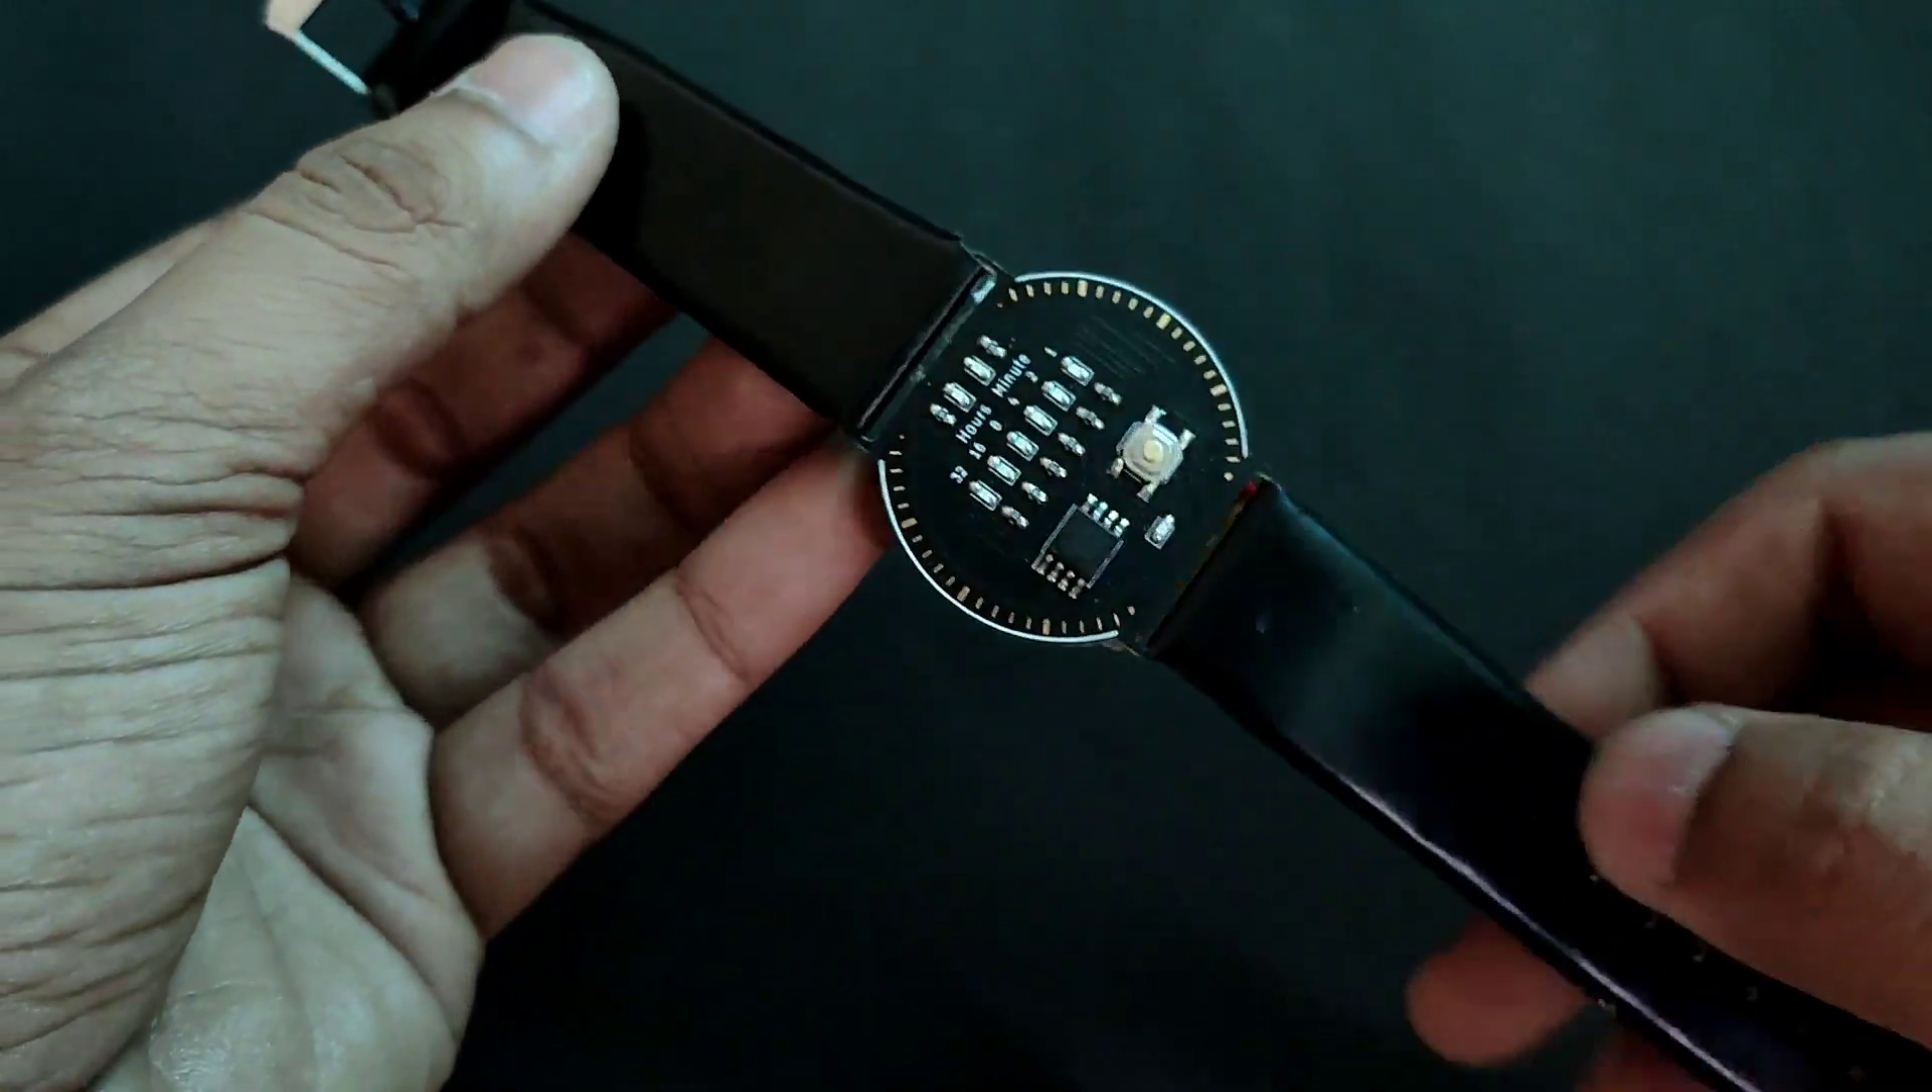As you can see I have connected the belt with our PCB.